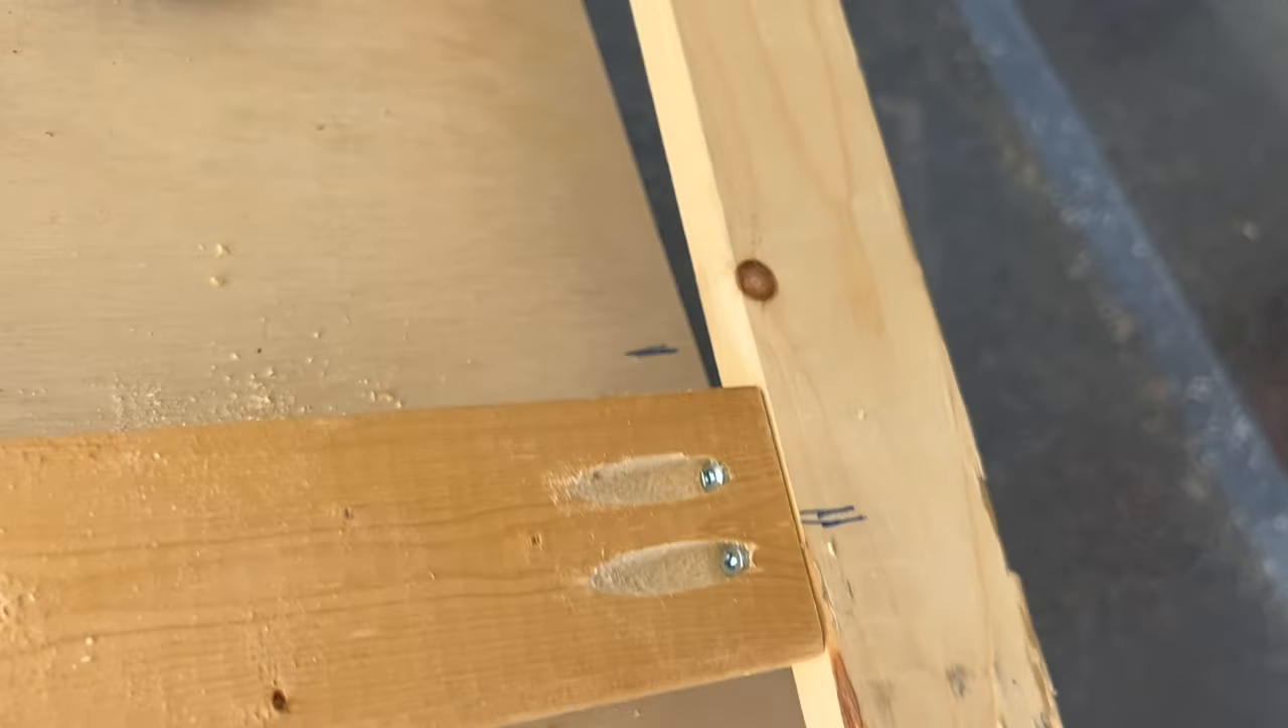I drilled holes in this center piece, clamped the two boards together, and then attached them using the screws.